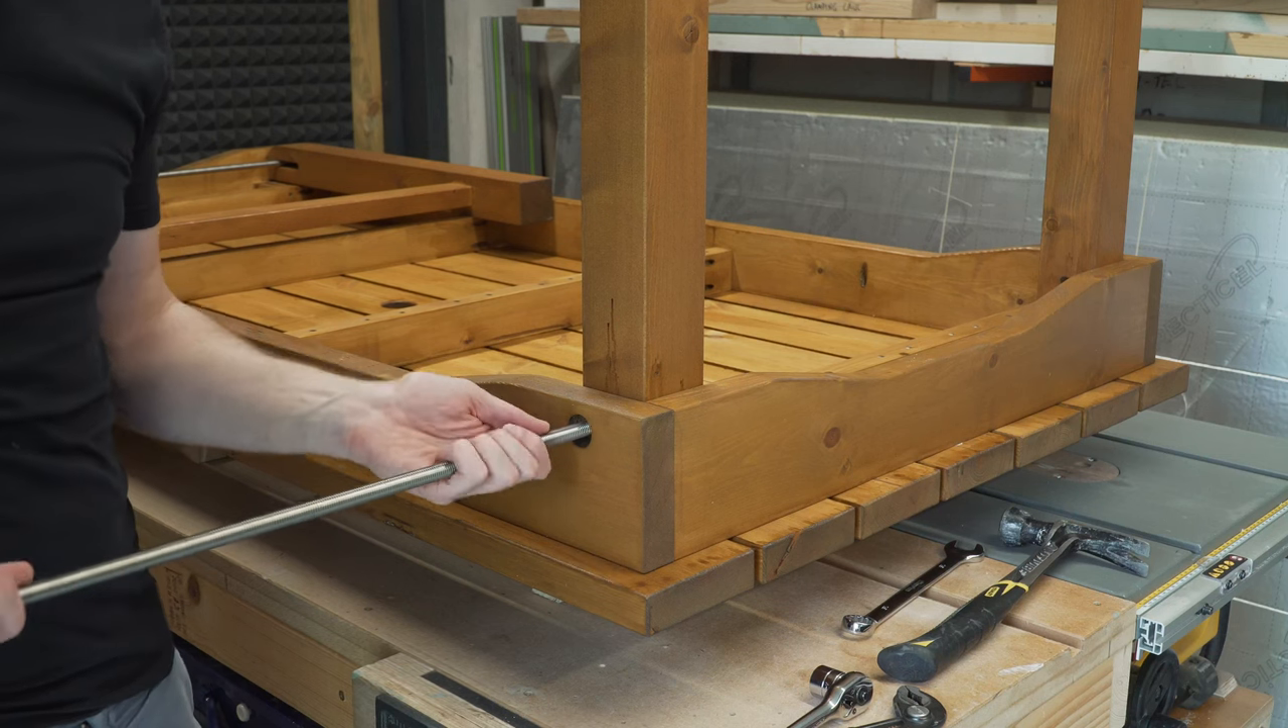We then dropped the legs into position making sure that the curve at the top of the leg was facing outwards and then threaded the rod through.